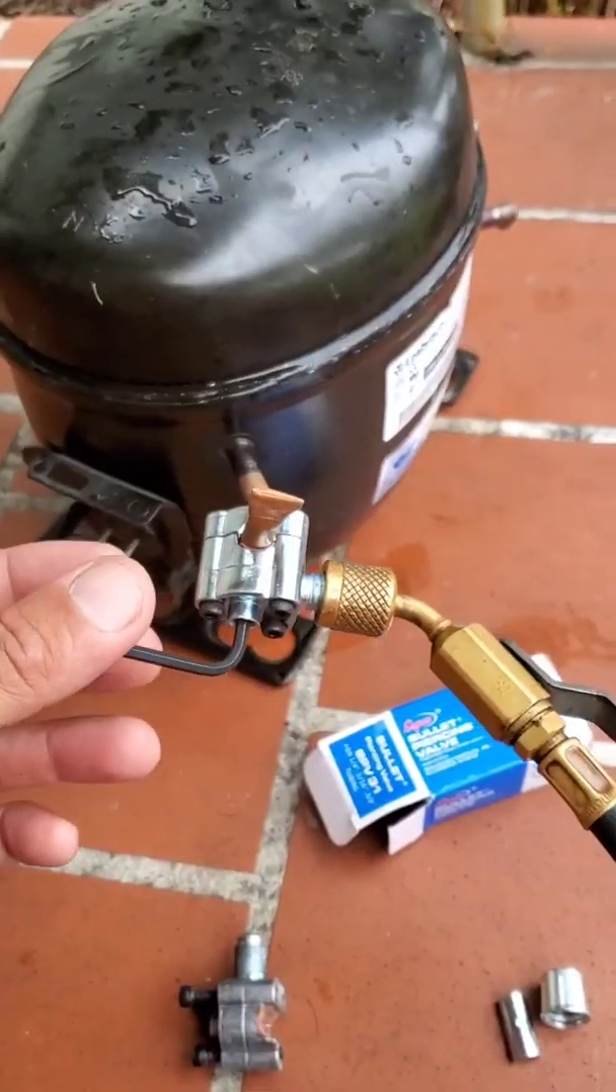I hooked up my hose here.